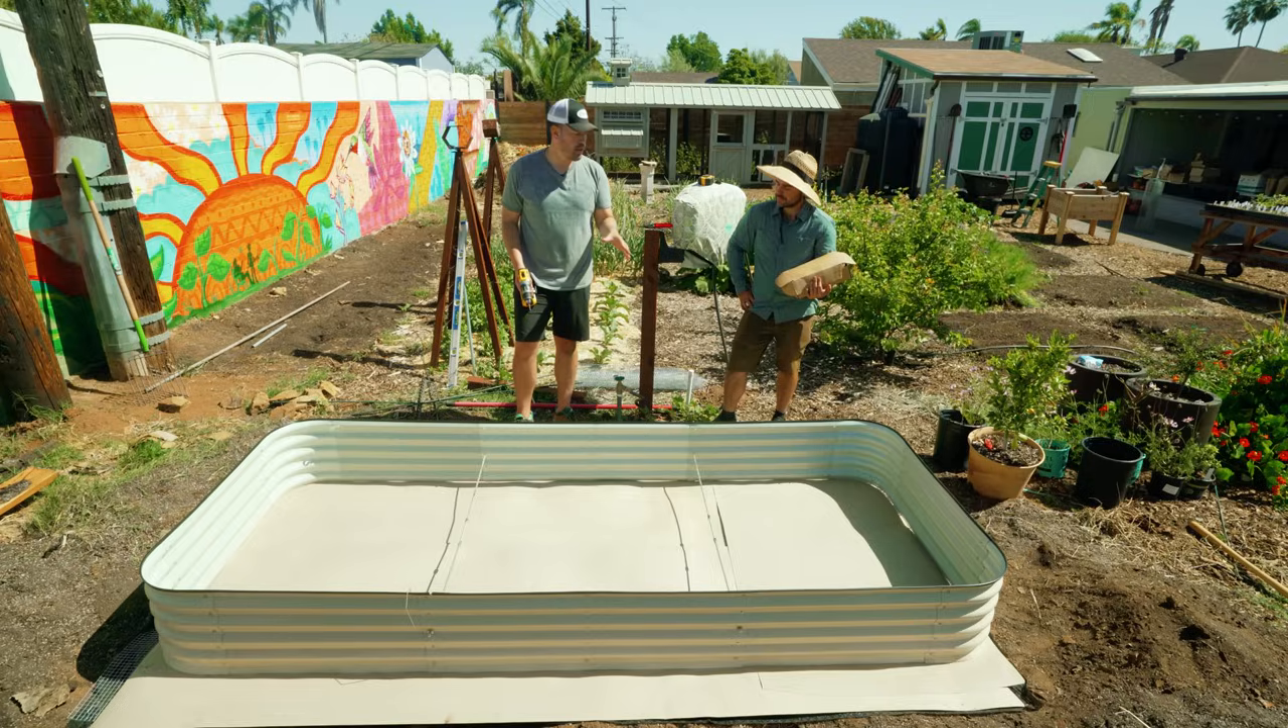Our bed's in place.